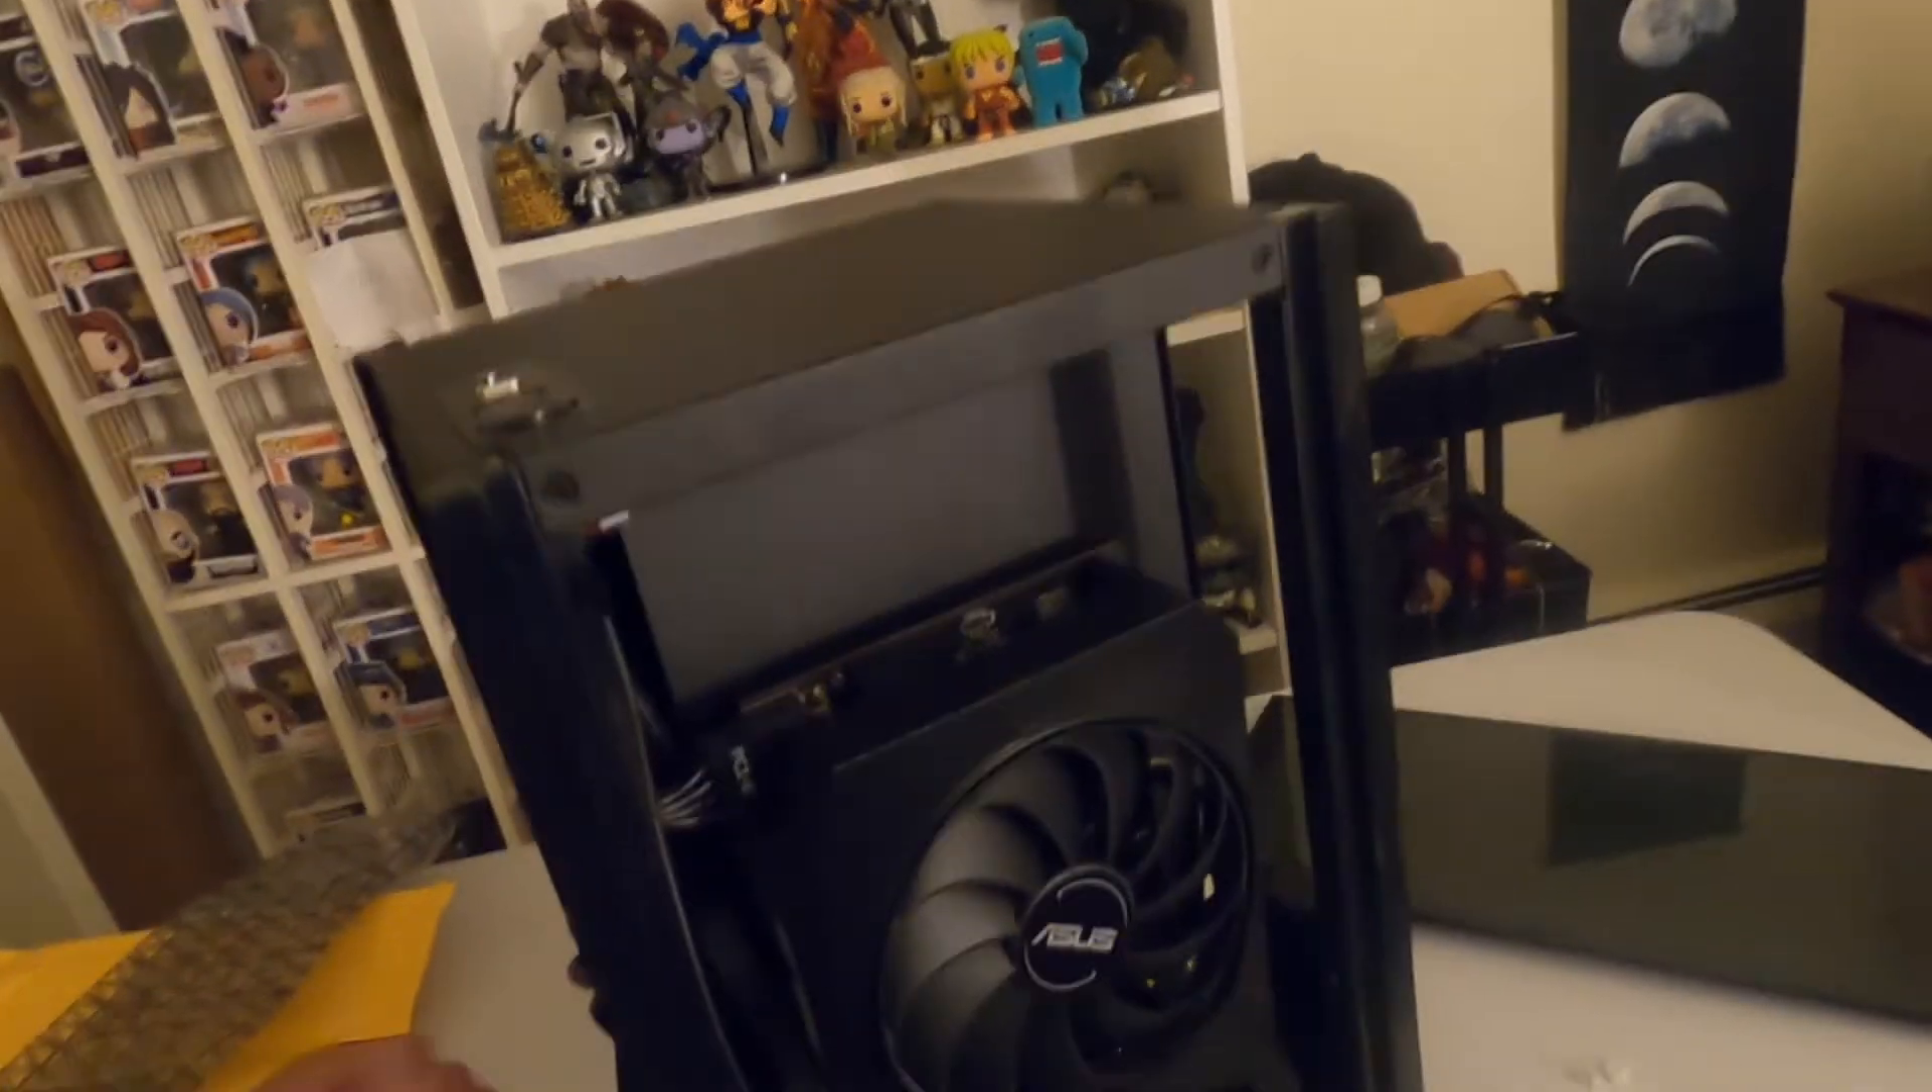I put the GPU back in already.